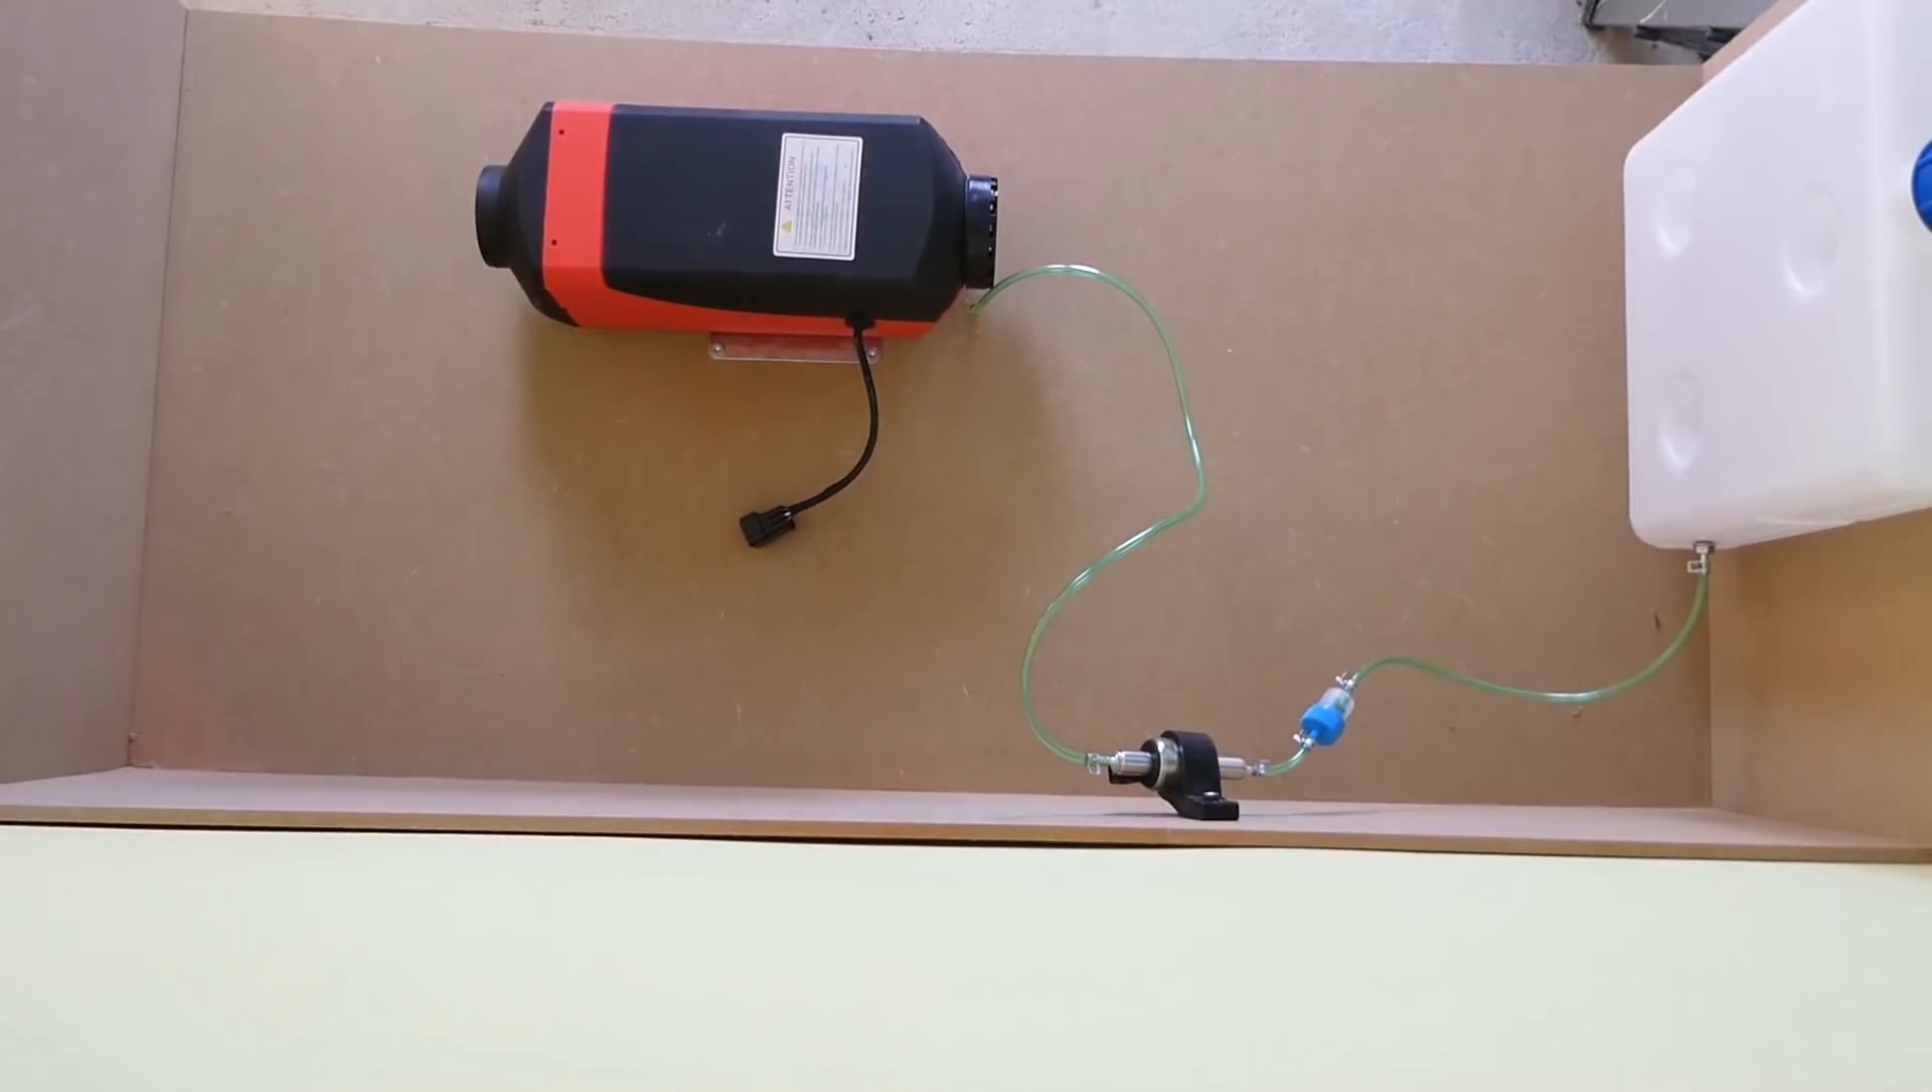And now all we have to do is connect the filter to the fuel tank. Done.